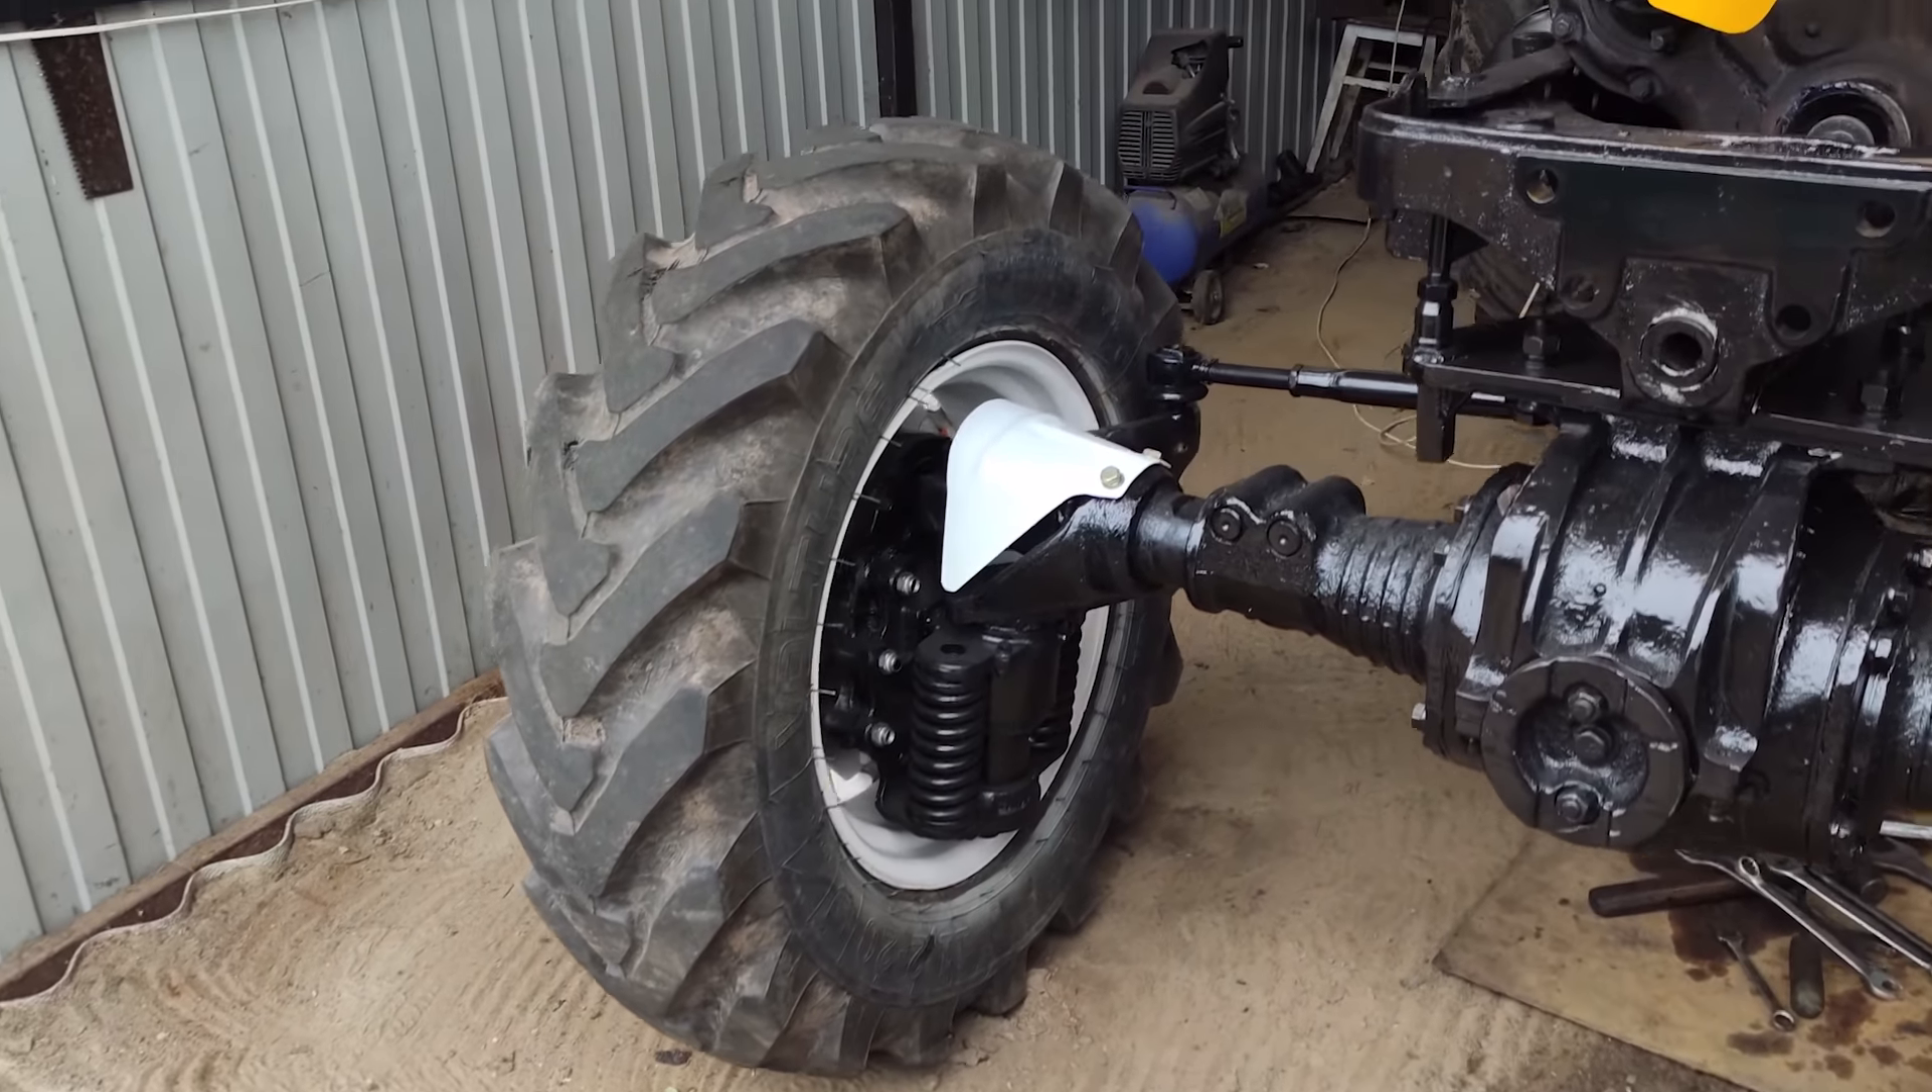Так ребятки собрали колеса вот так получилось то есть собрал на эти диски которые я красил получилось довольно таки неплохо.